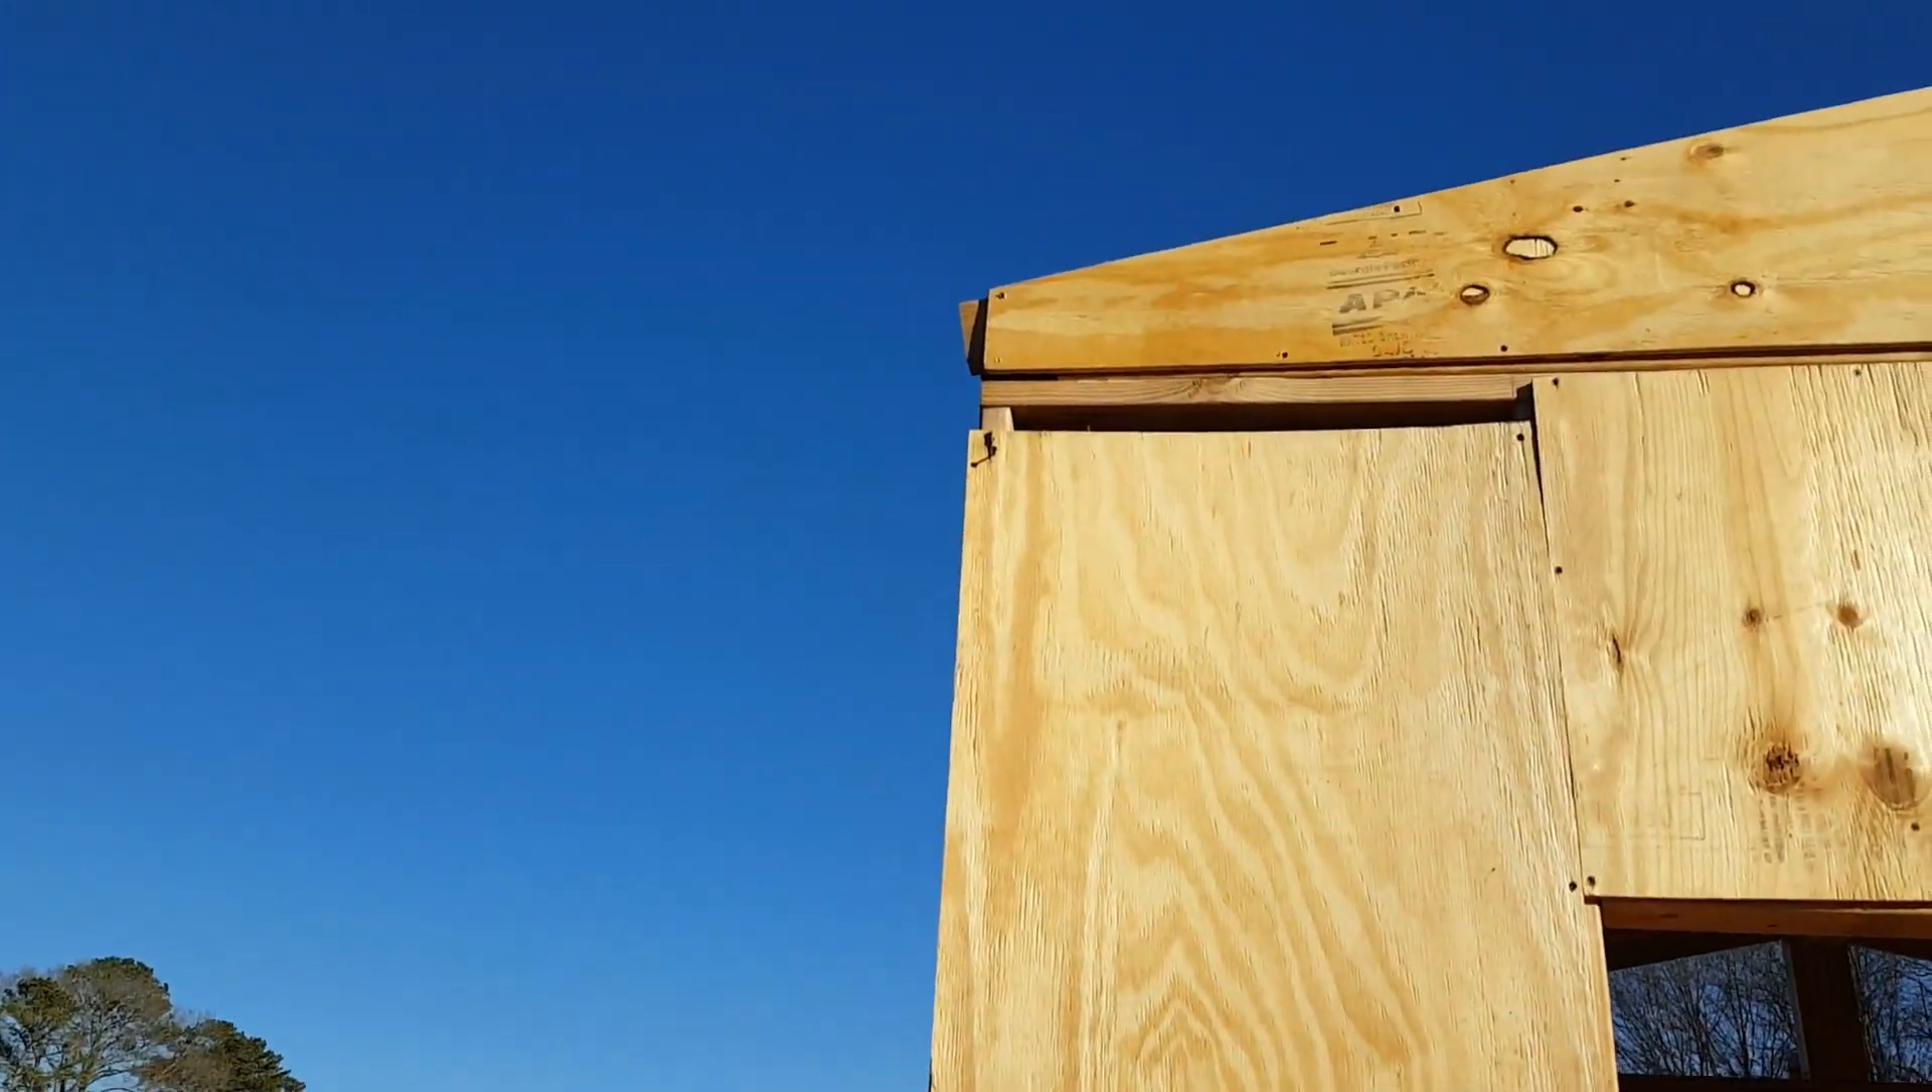Now this board right here as you can see it's not tall enough so I'm going to take this board down and I know exactly what I'm going to do which is what I did on this side.